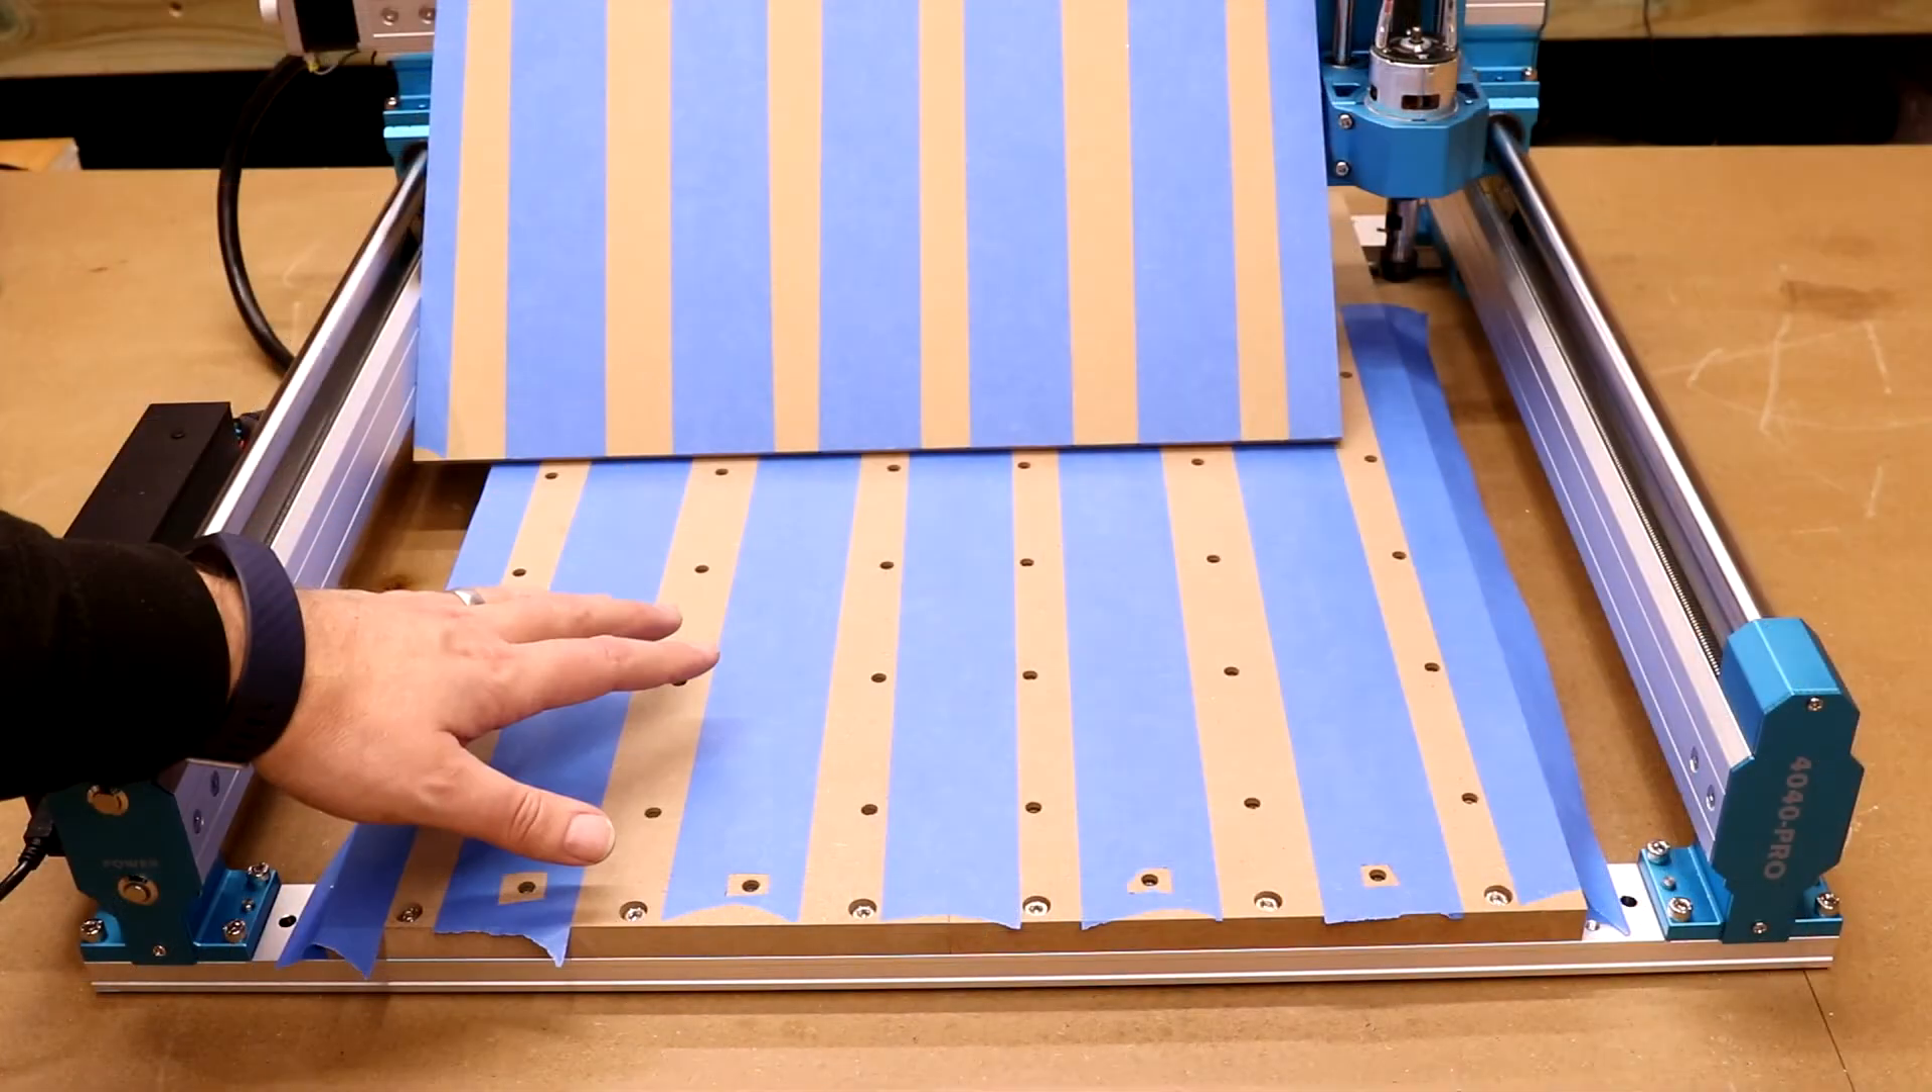So at this stage, you should have lots of blue tape on your bed and on the underneath side of your spoil board.